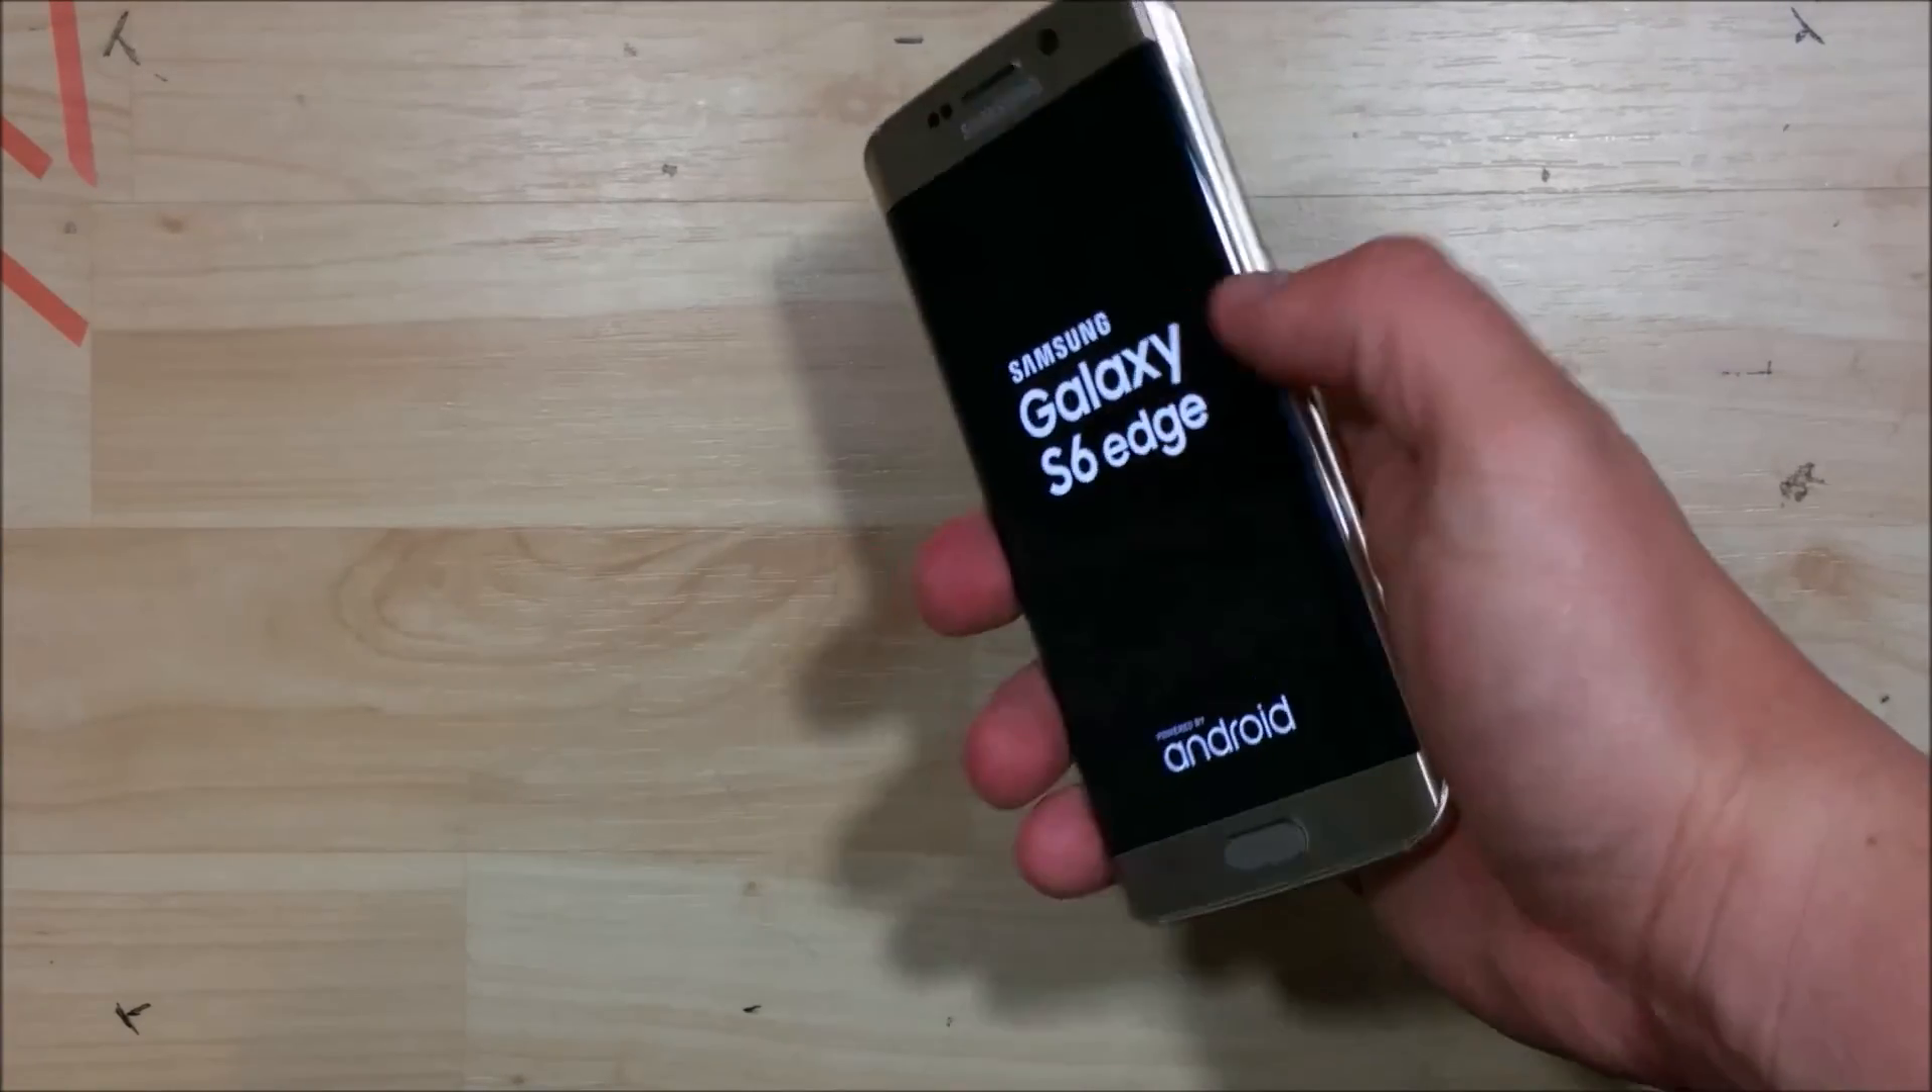And there we have our reassembled S6 Edge.